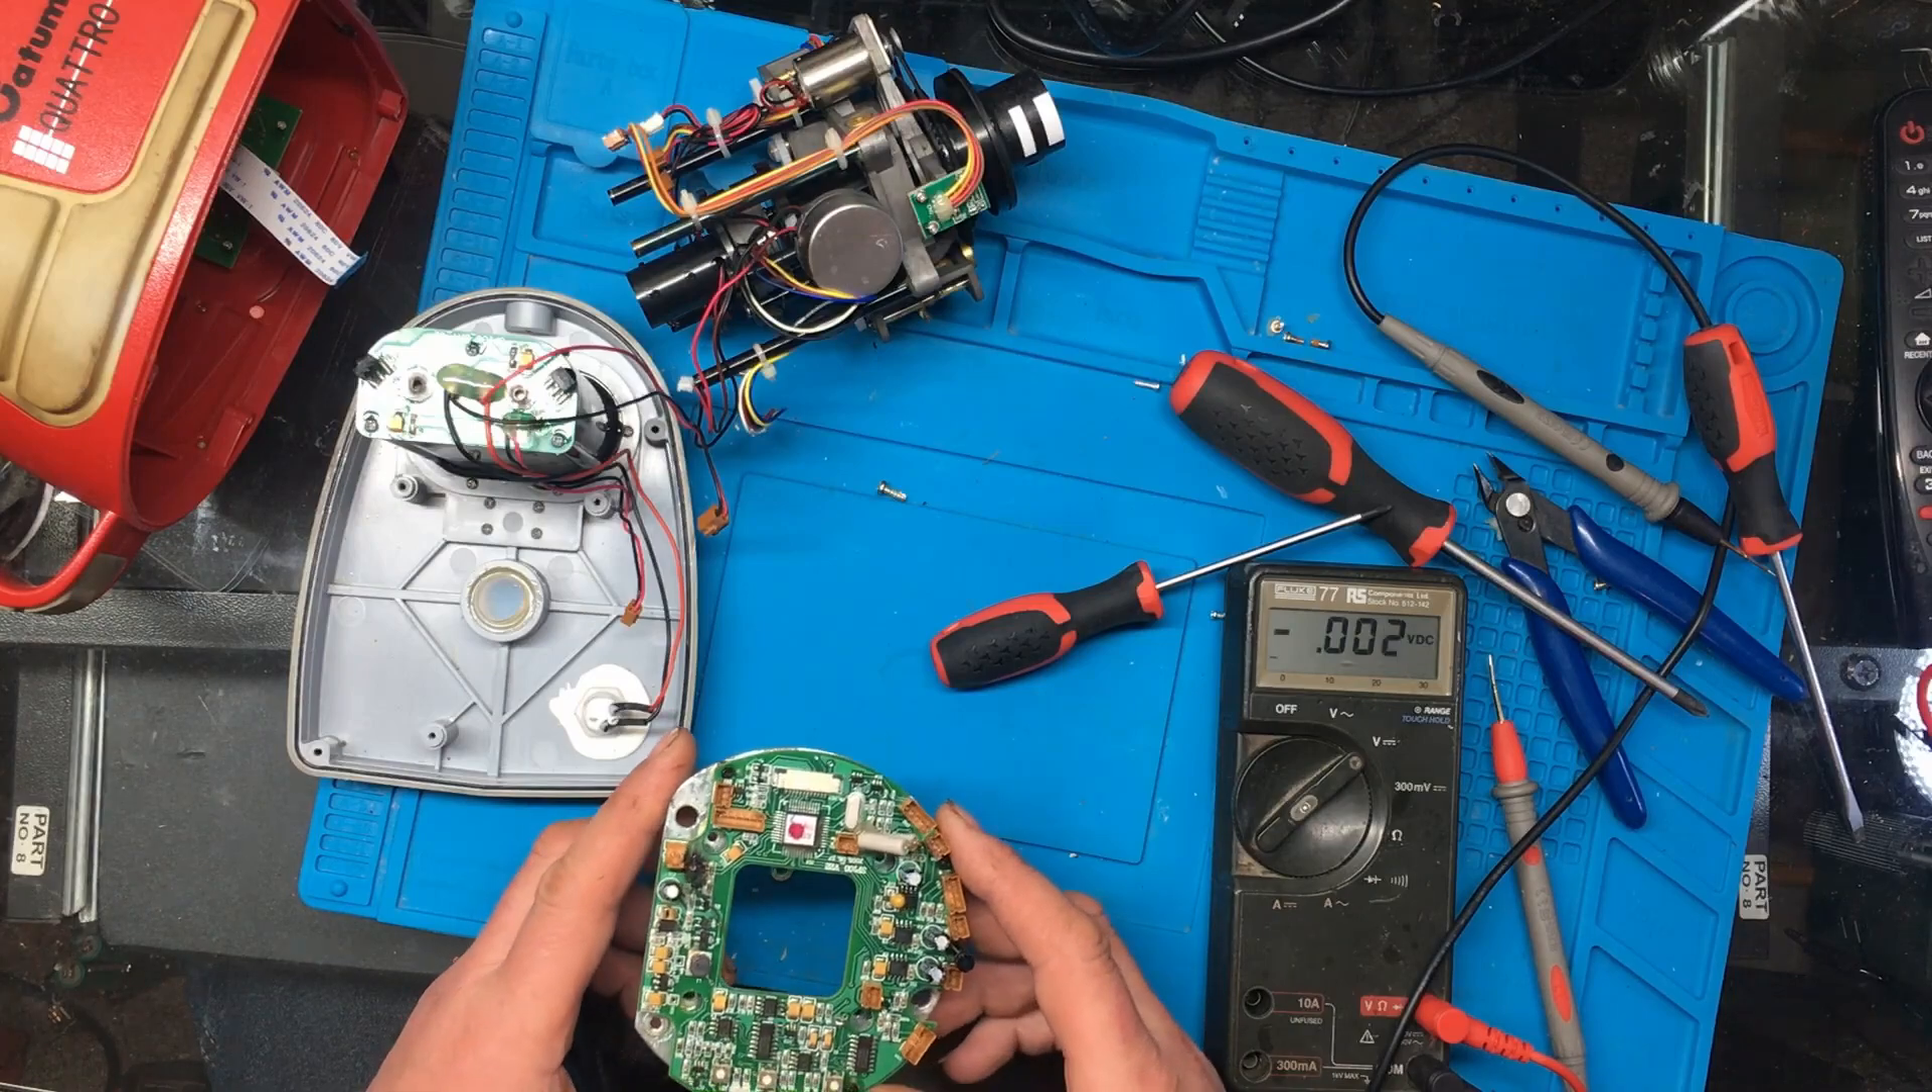Okay then we have the circuit board out.